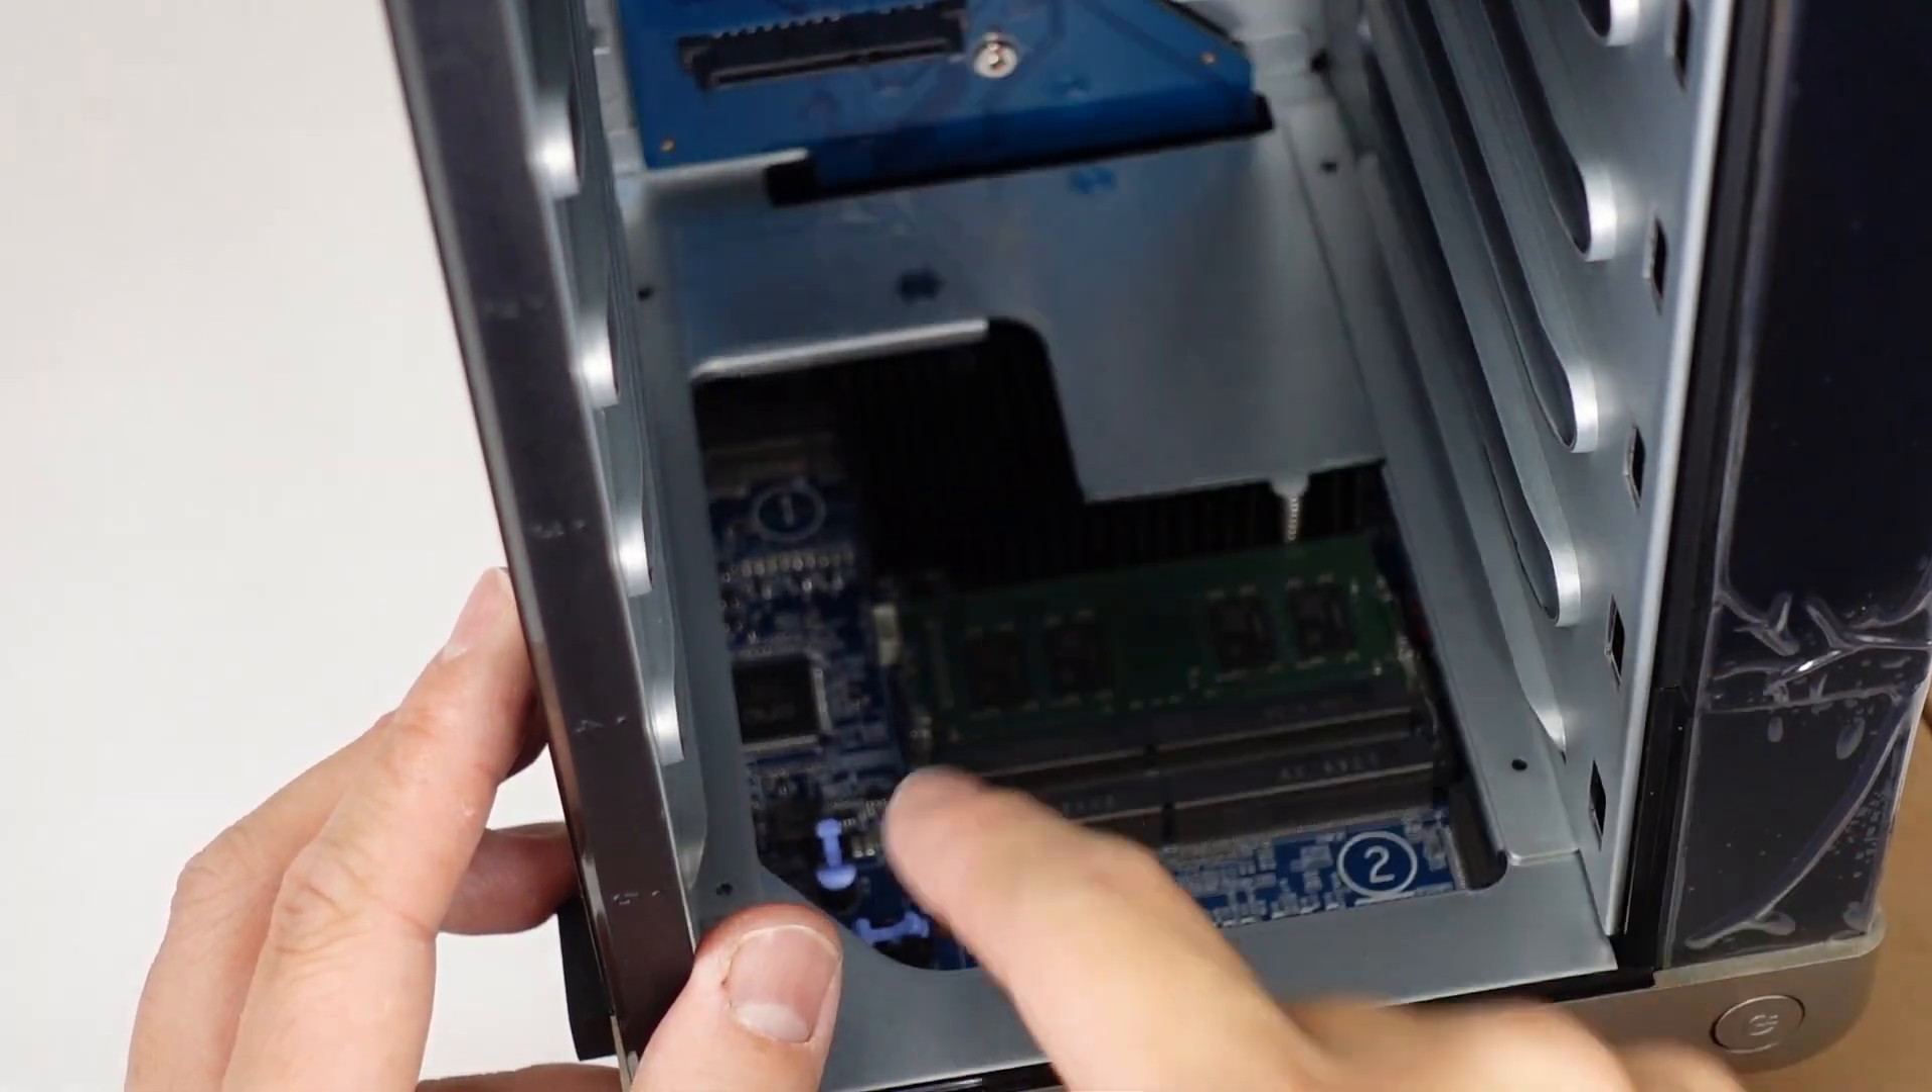And this is the 4GB module. This has a RAM stick already installed.